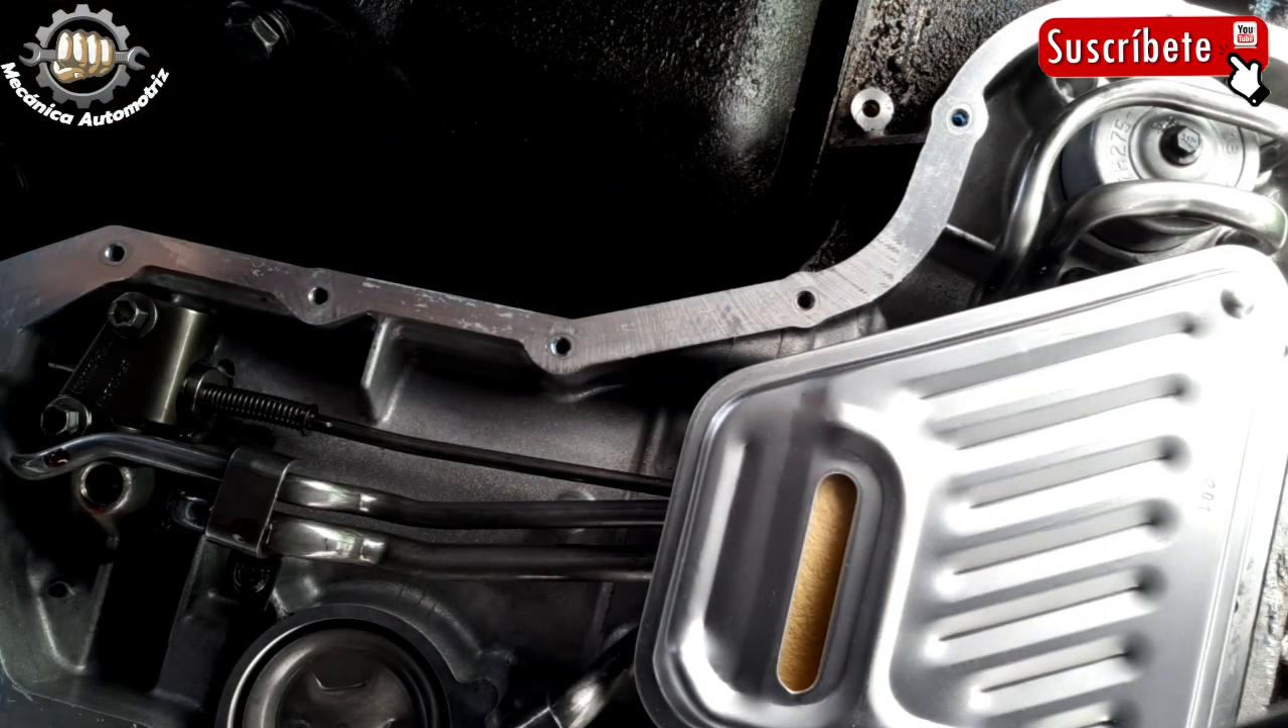Así de fácil Se instala El filtro Ya está puesto.